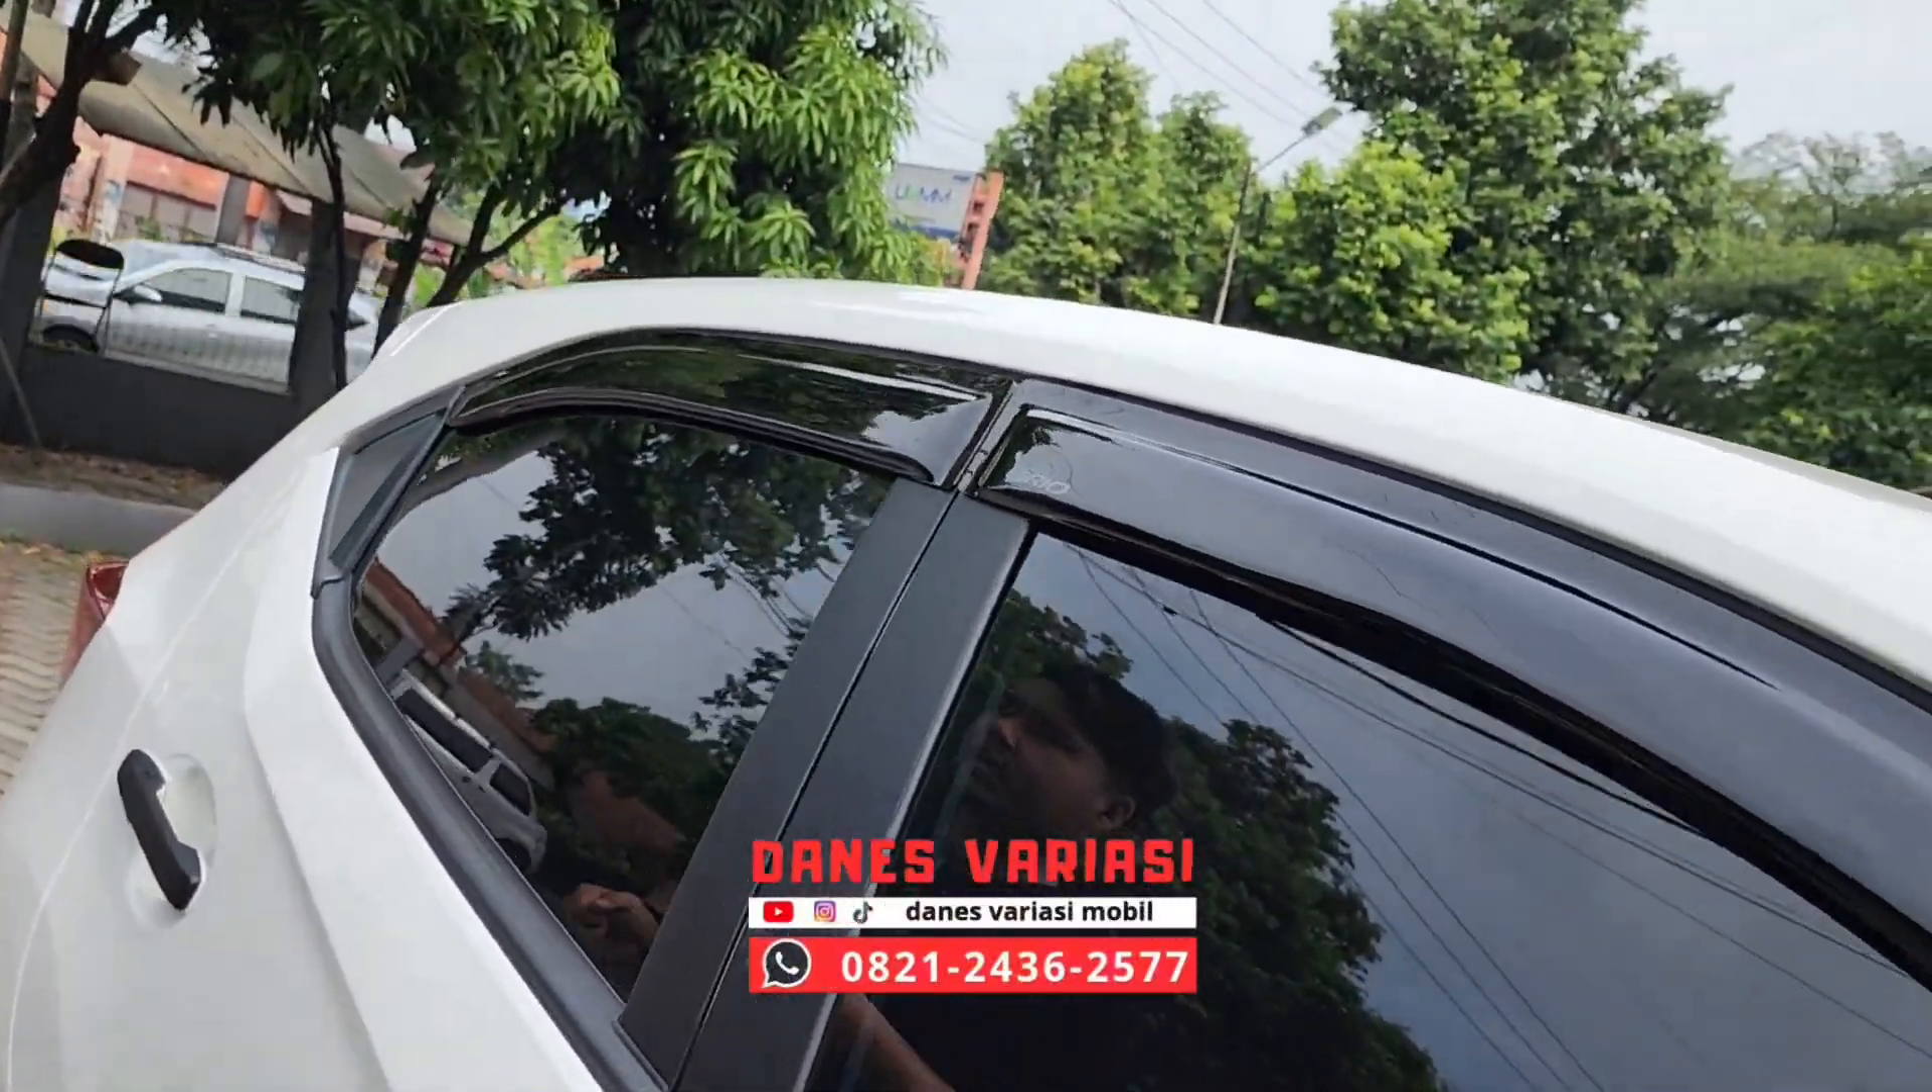Untuk di bagian sisi samping kita sudah pasangin talang air nih Talang air Honda Brio.